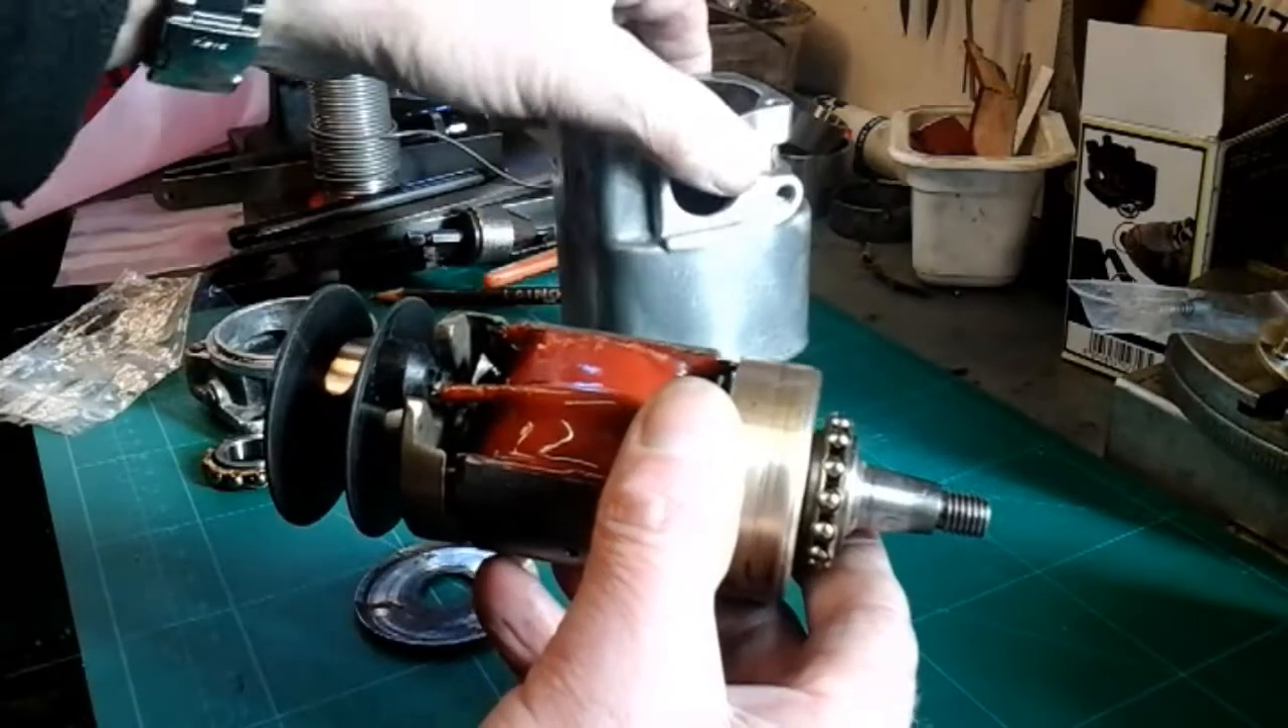I've got my bearing fitted to this end. And now it's all ready for going back into the body.